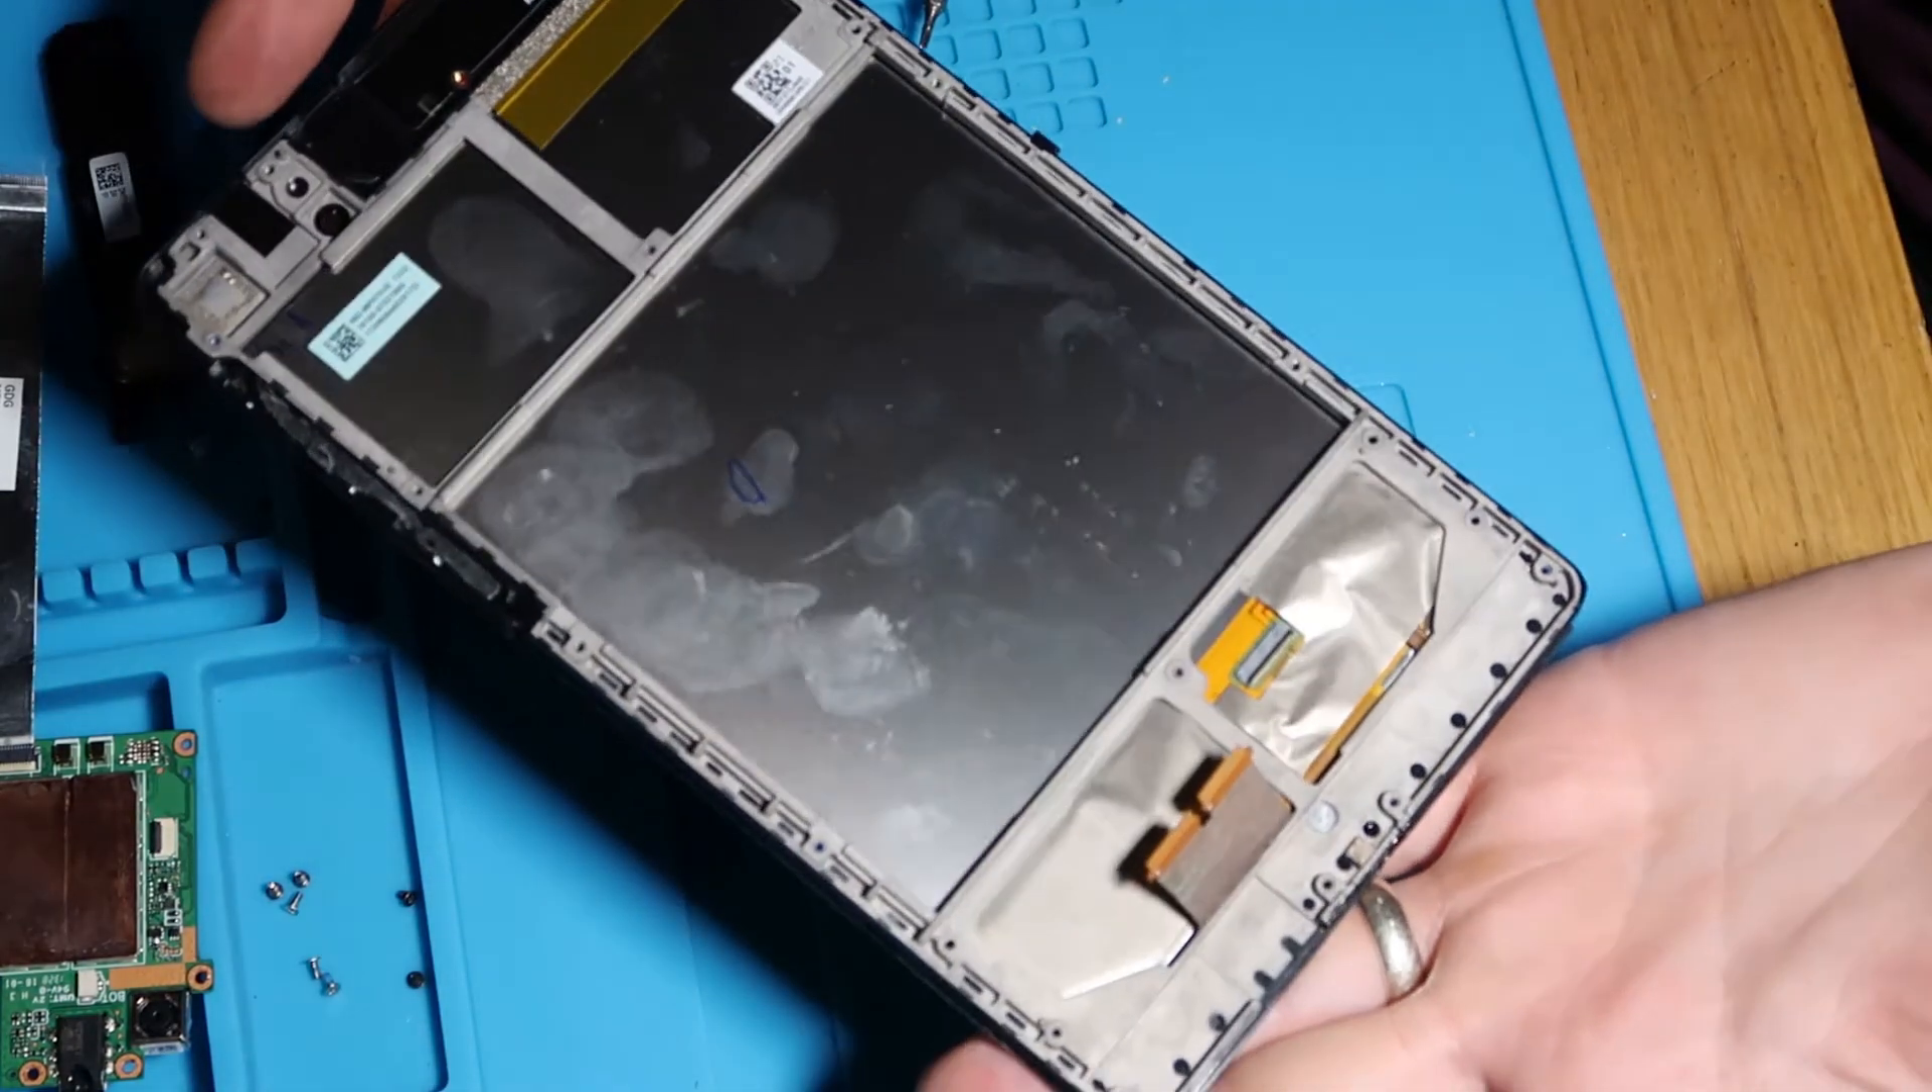That is our old assembly done. All the components are out now.